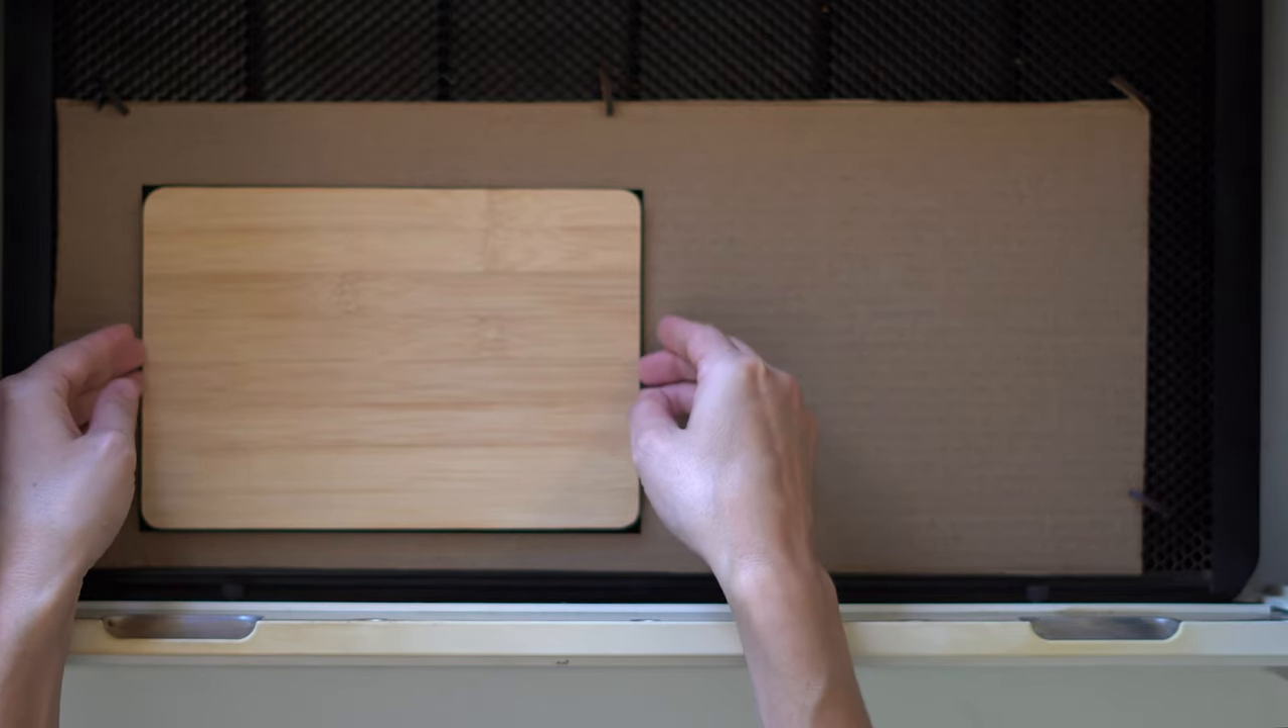So here's our board and we're just going to drop it into the jig and you can see that it fits pretty well and I'm just going to line it up centered to that box.